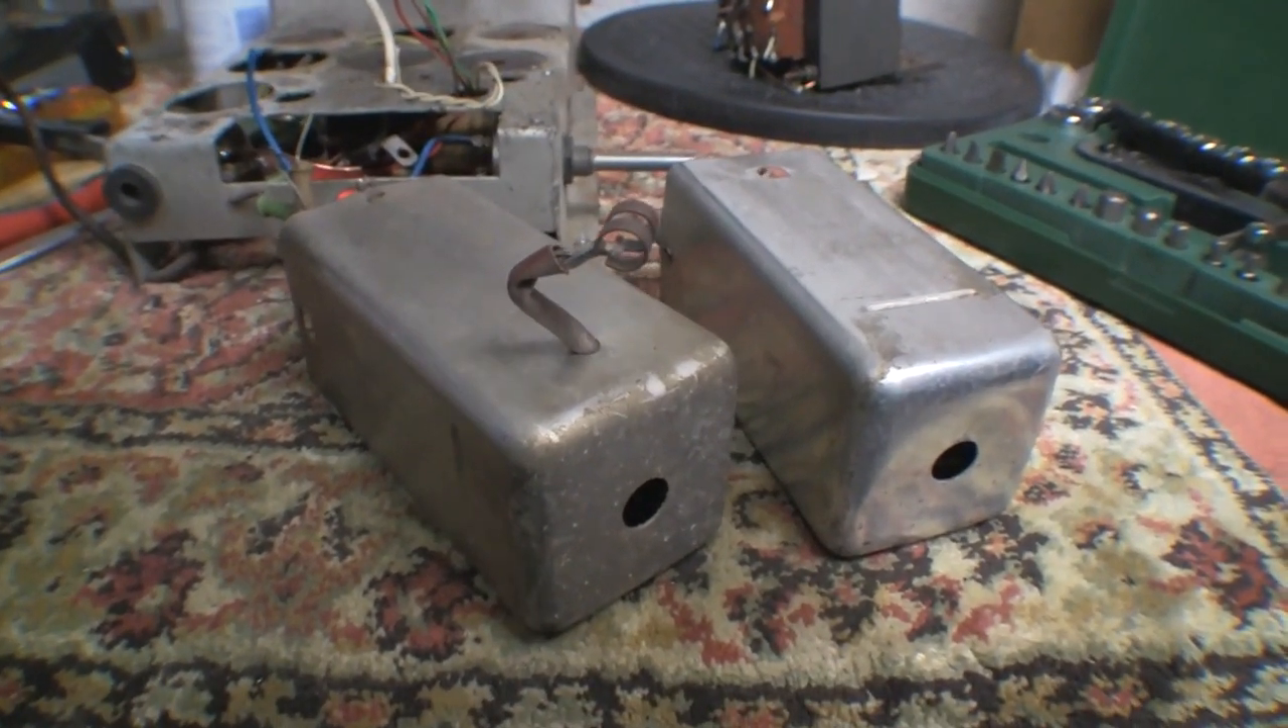And here we are with the two IF cans removed from the chassis and since they're both different there's no real problem with which one goes back where.